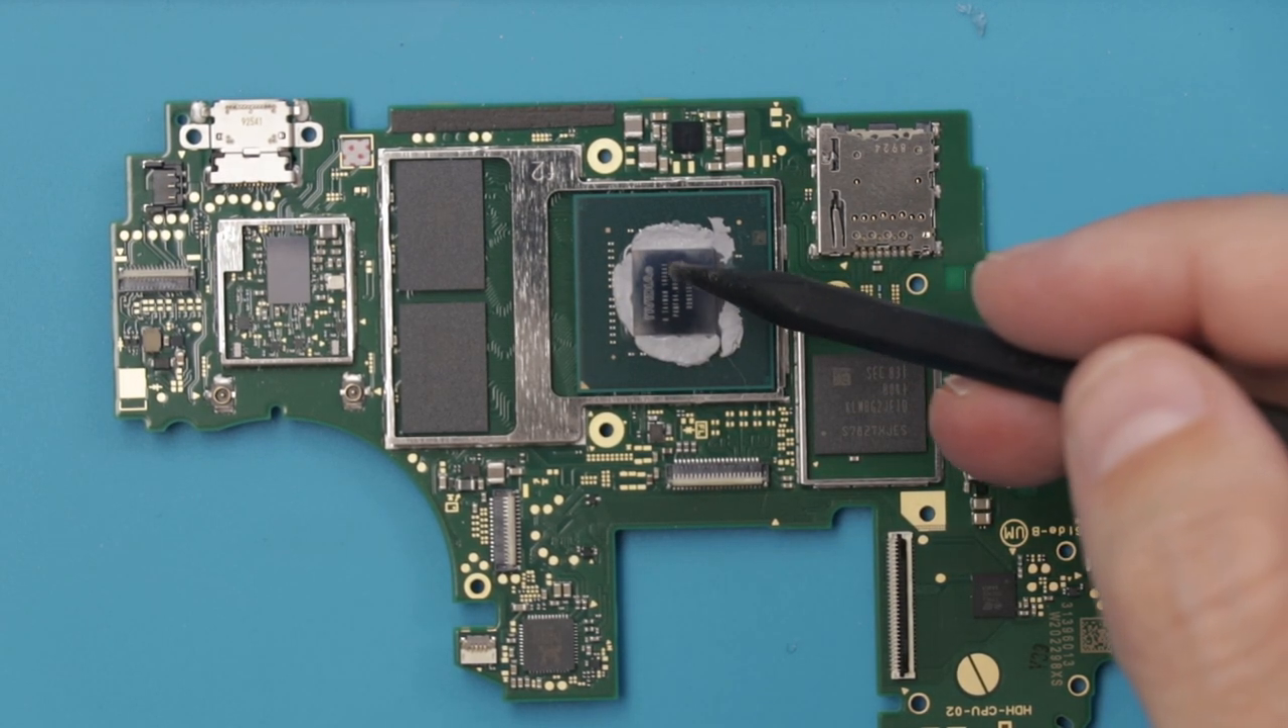So, here we have the main shields taken off.